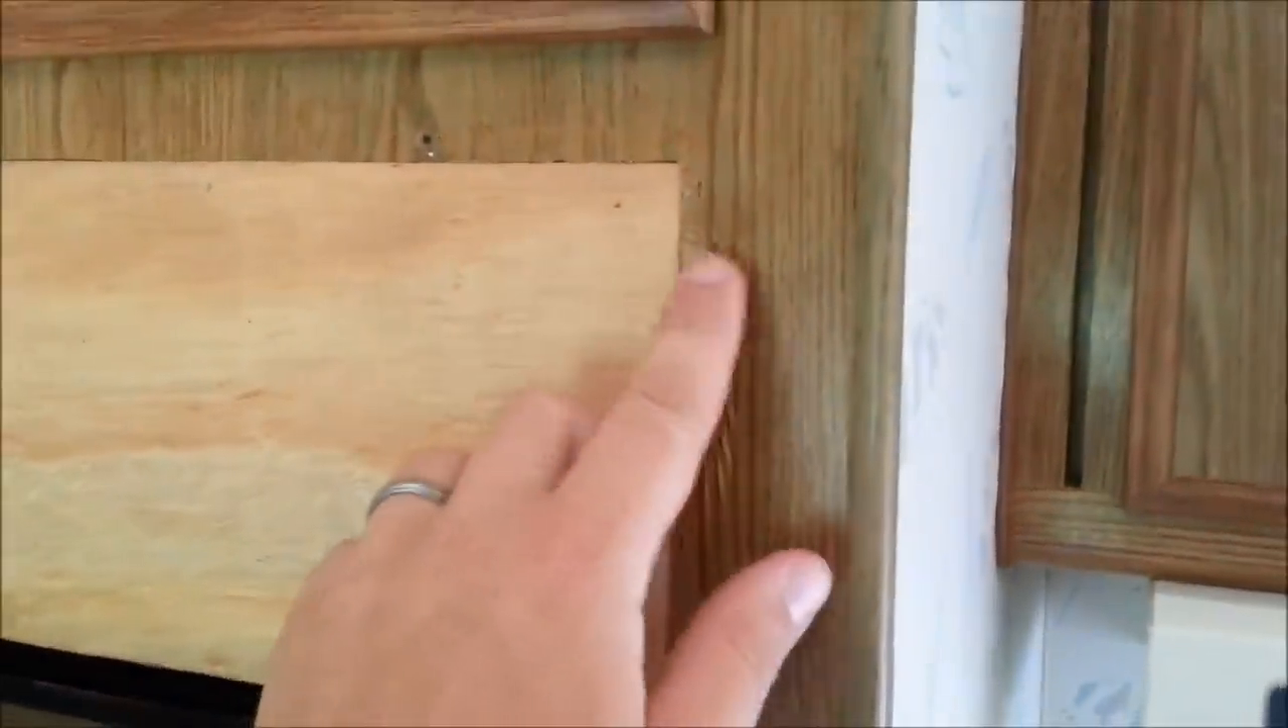I also put a piece of pine up here as well three-quarter inch pine.